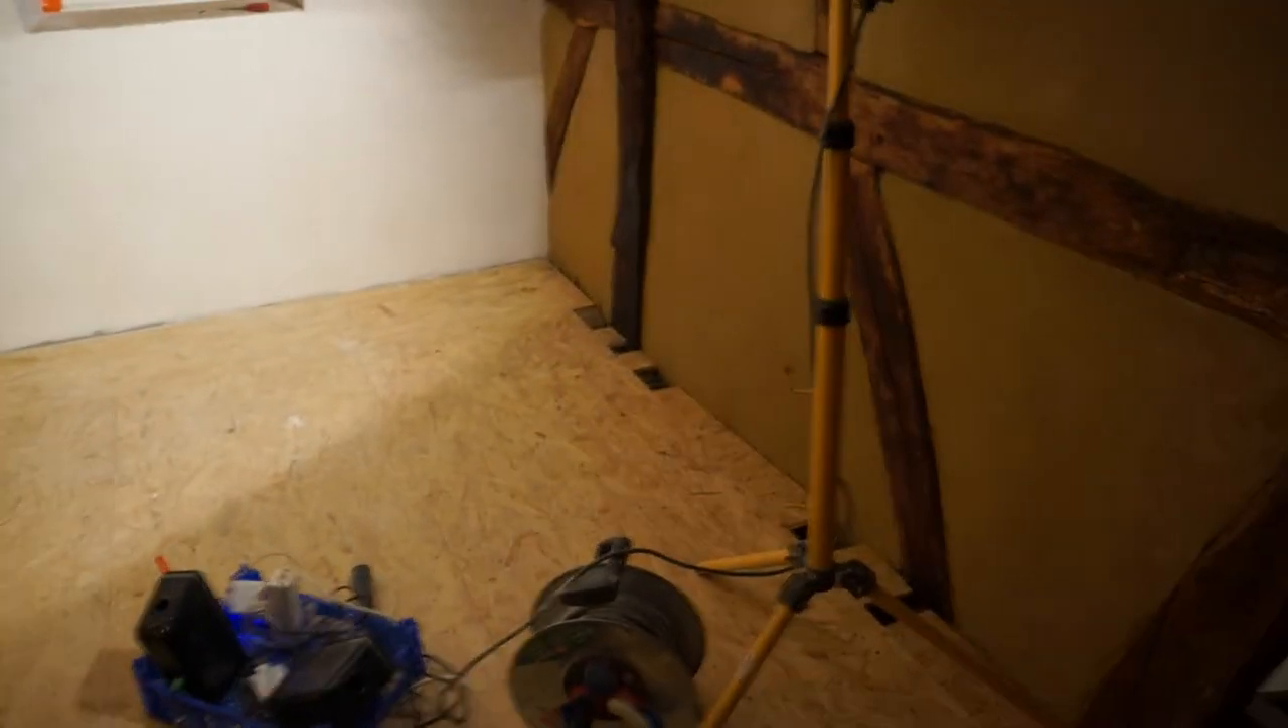I got the floor down I did some extra reinforcement on the floor there.